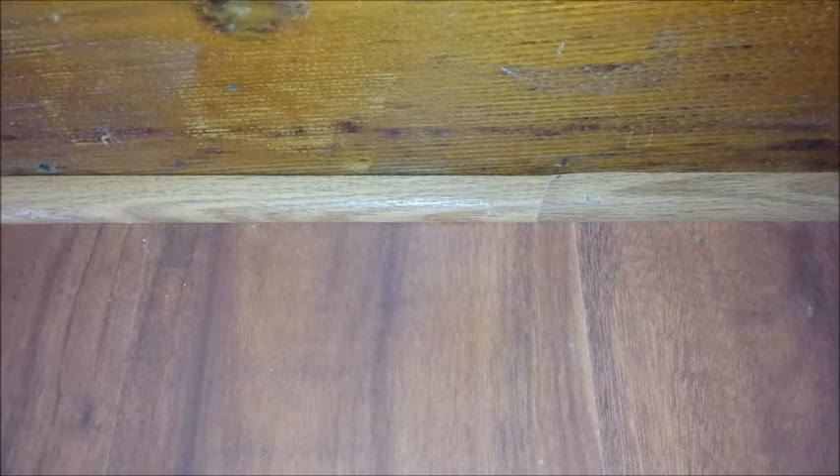I'm just going to put a little glue in that butt joint and nail it in place. So, now that I have that glued and nailed, you can see it's almost an invisible joint.